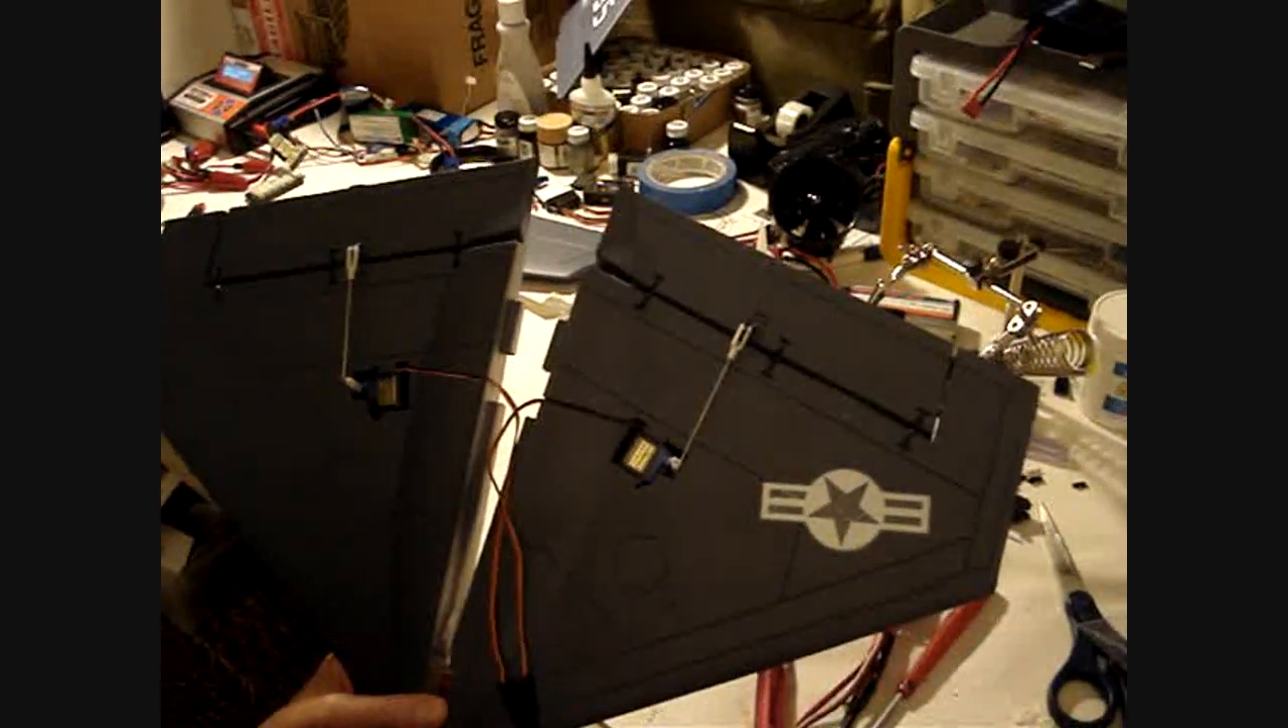The servos are installed, ready to go. They're rigged.